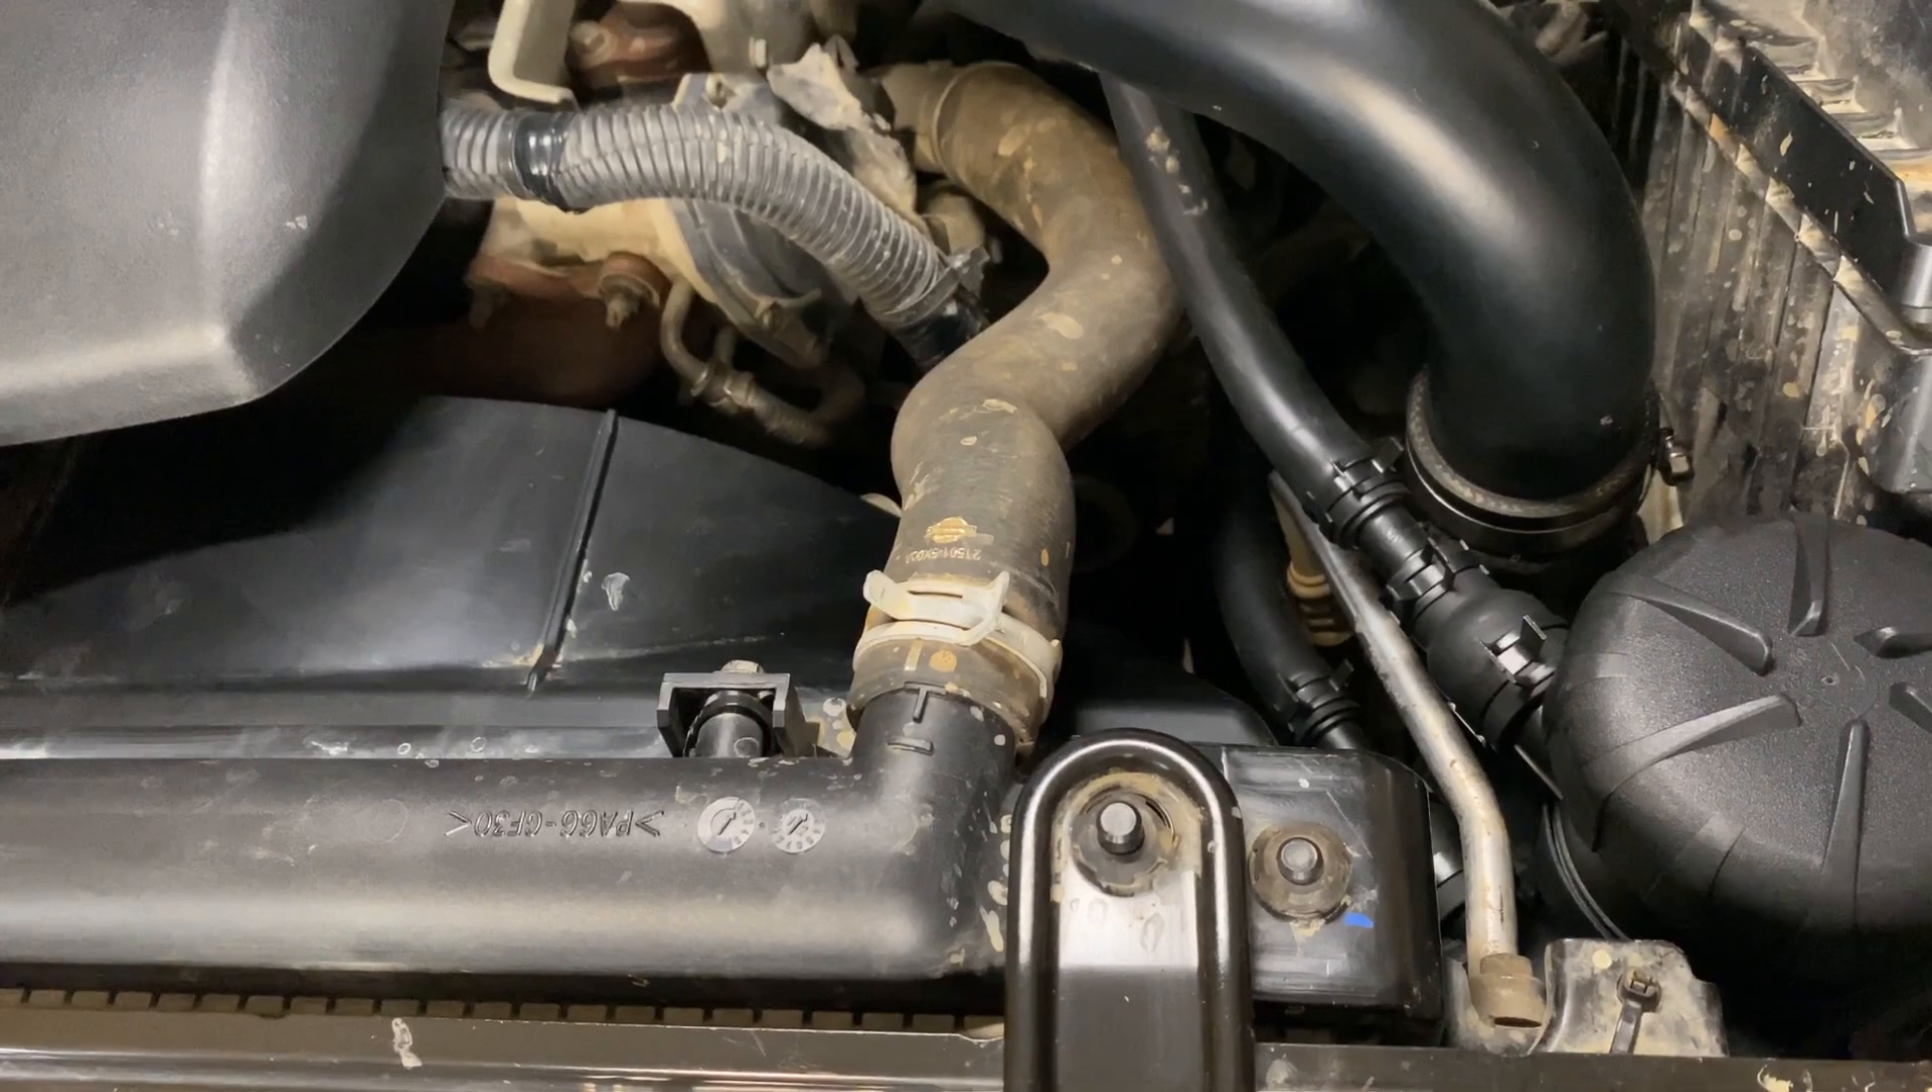Top hoses on. Clamp is on.